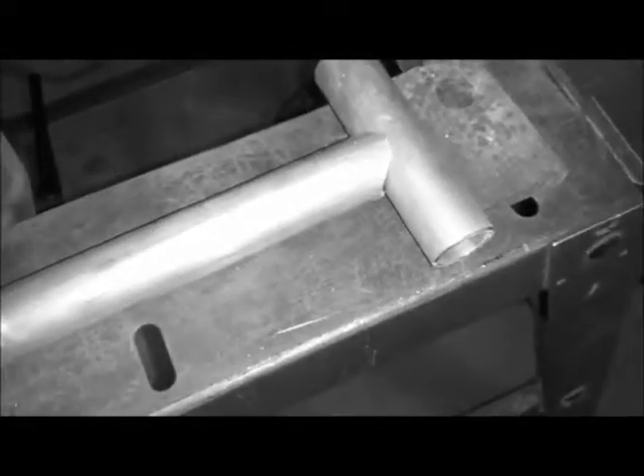And I've got a pretty nice fit on the coping.